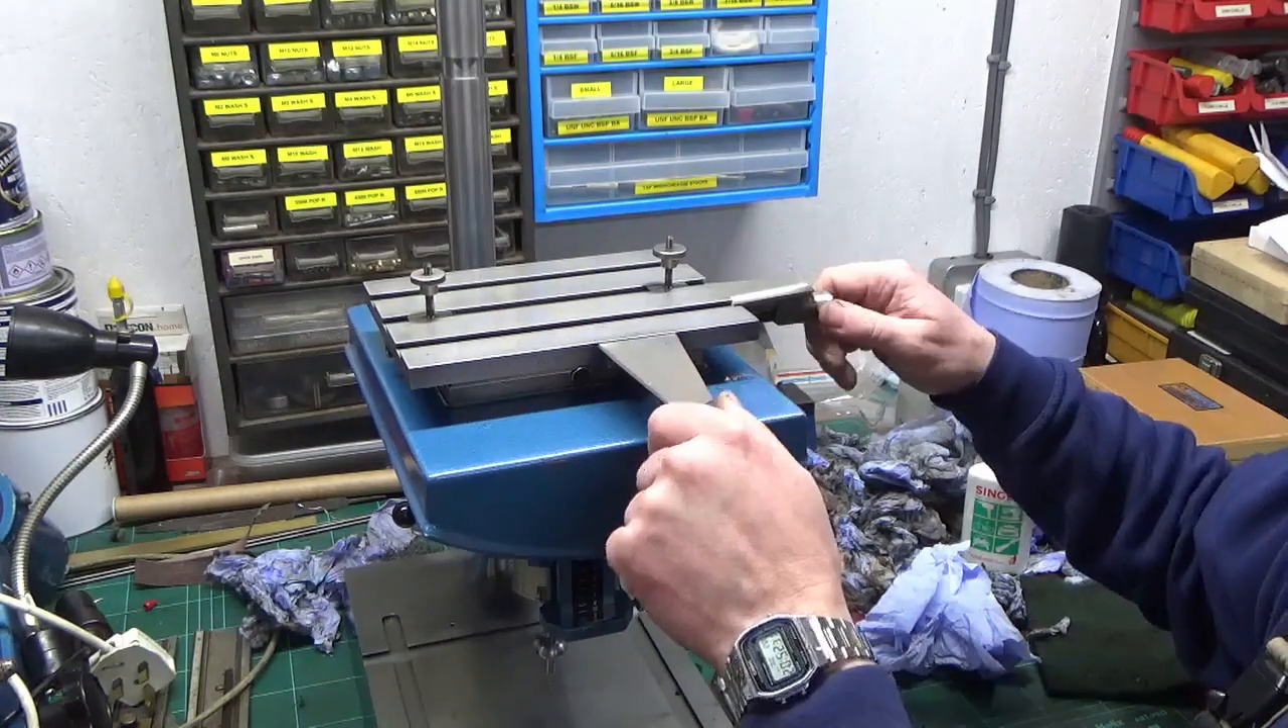All right guys we've got our xy table refitted to the machine and all now very nice.